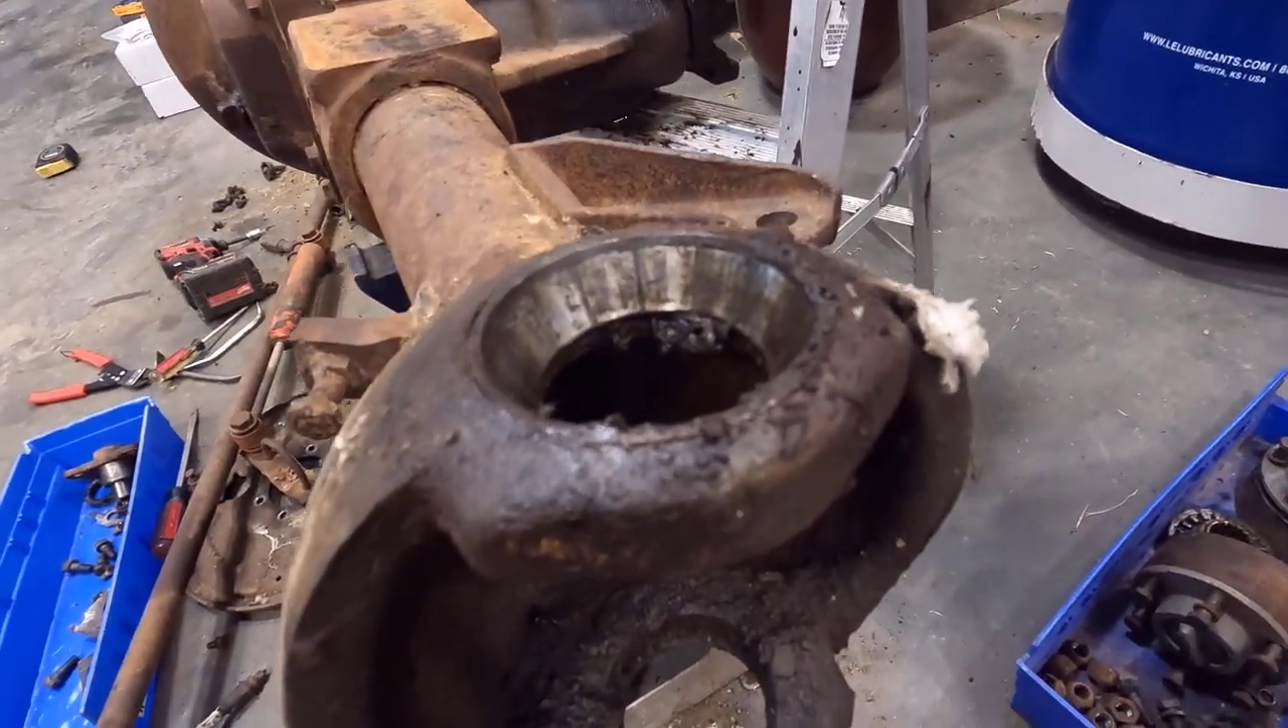I still have the bearing cups in here.